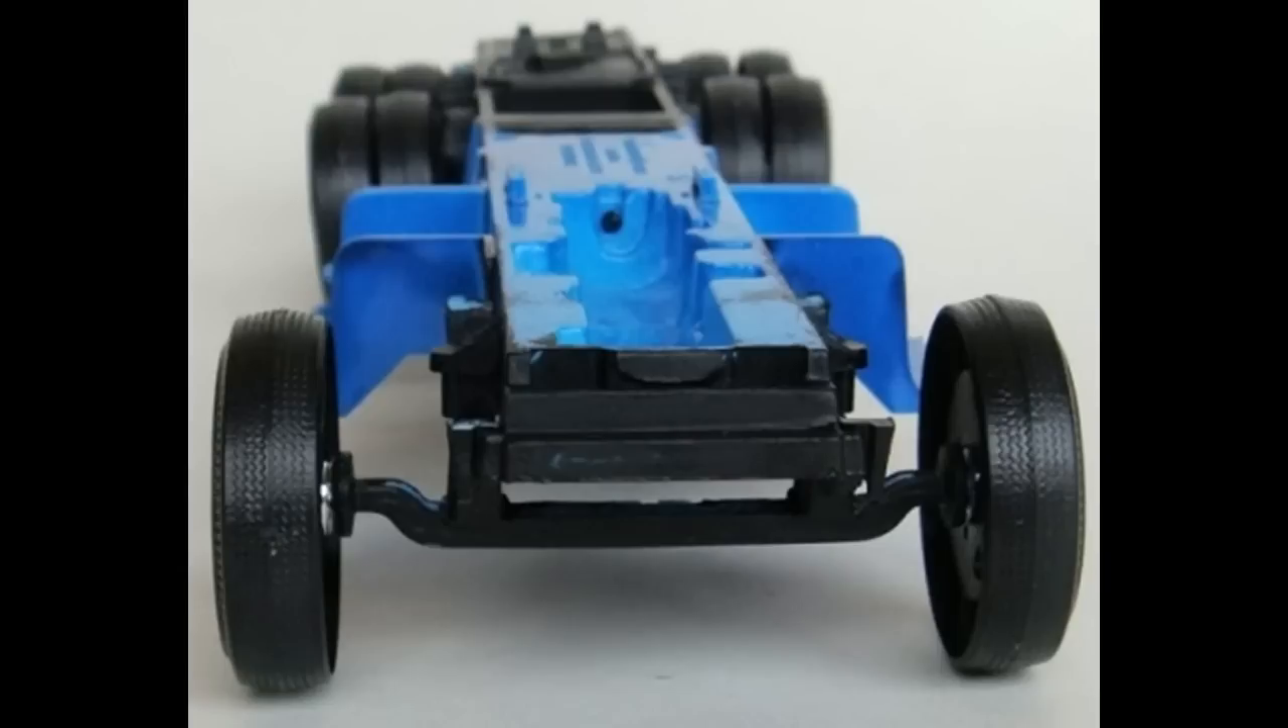And then the two front wheels are each snapped into the tires. And then the tire assemblies are installed onto the front axle spindles.